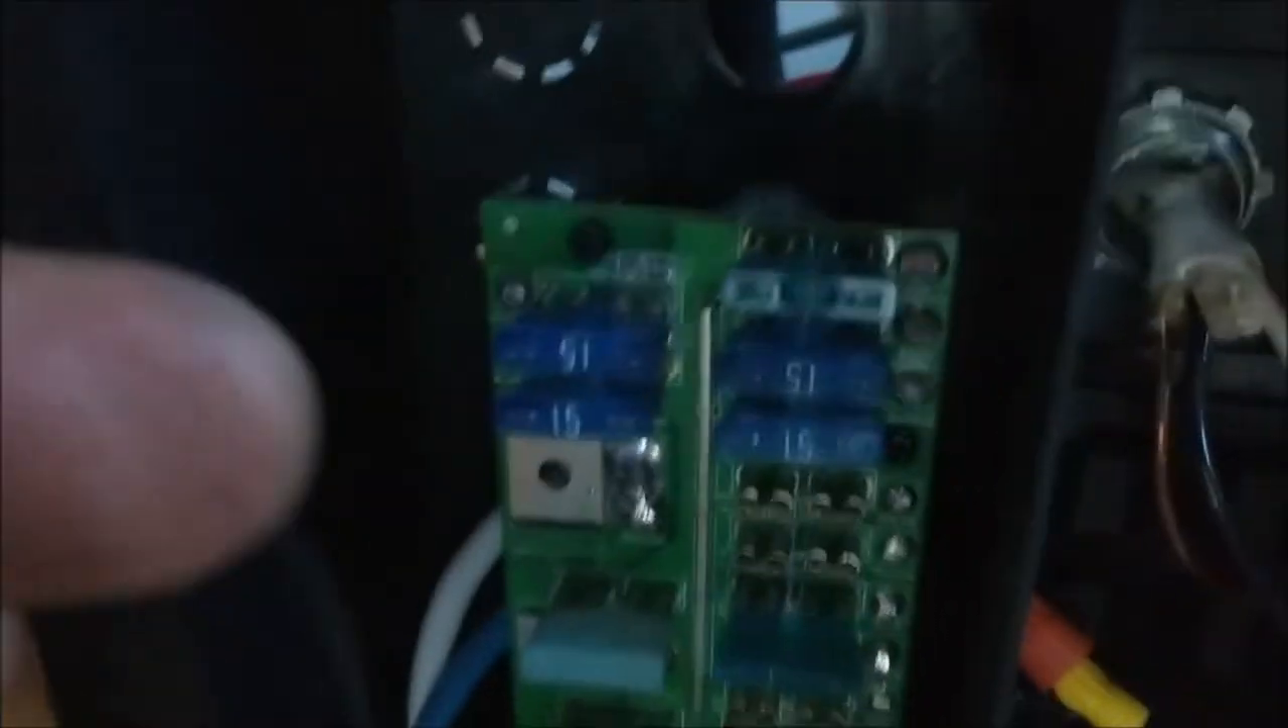I've got my fuses in there.